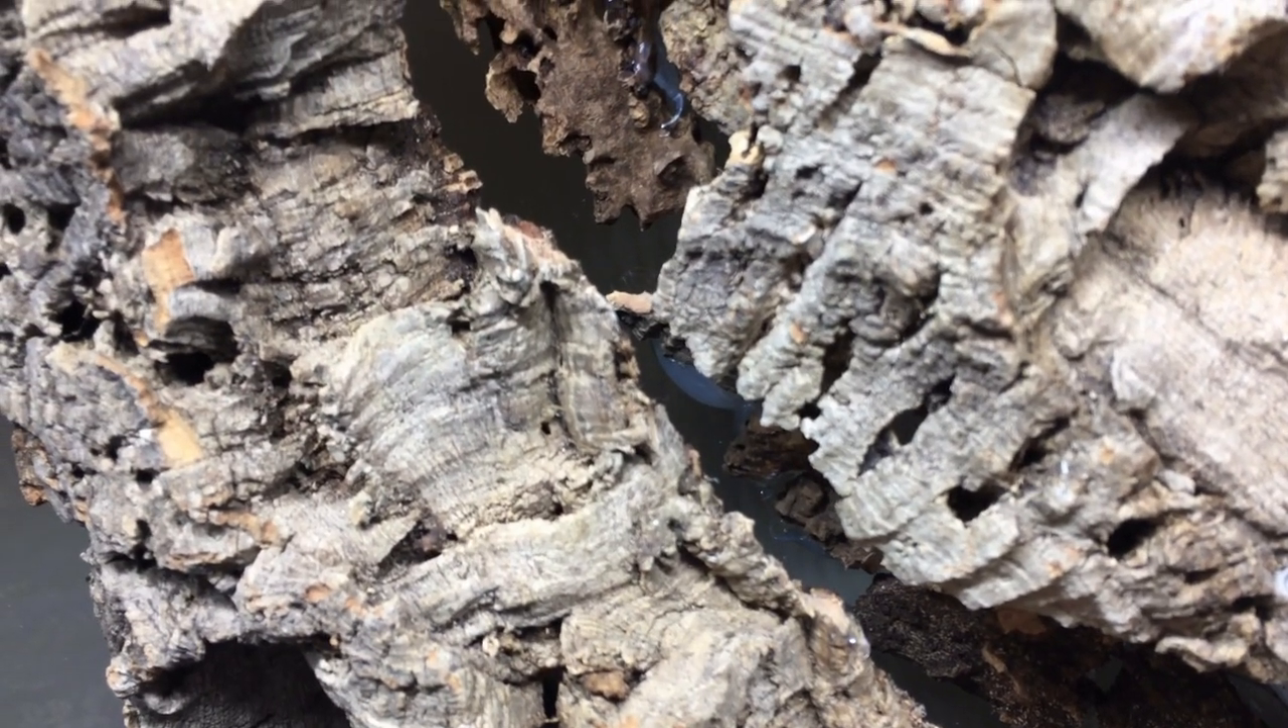You will see that there are gaps between the pieces of cork bark at this point that allow you to see right through the back of the enclosure to the wall behind, which really does not look that good in my opinion.